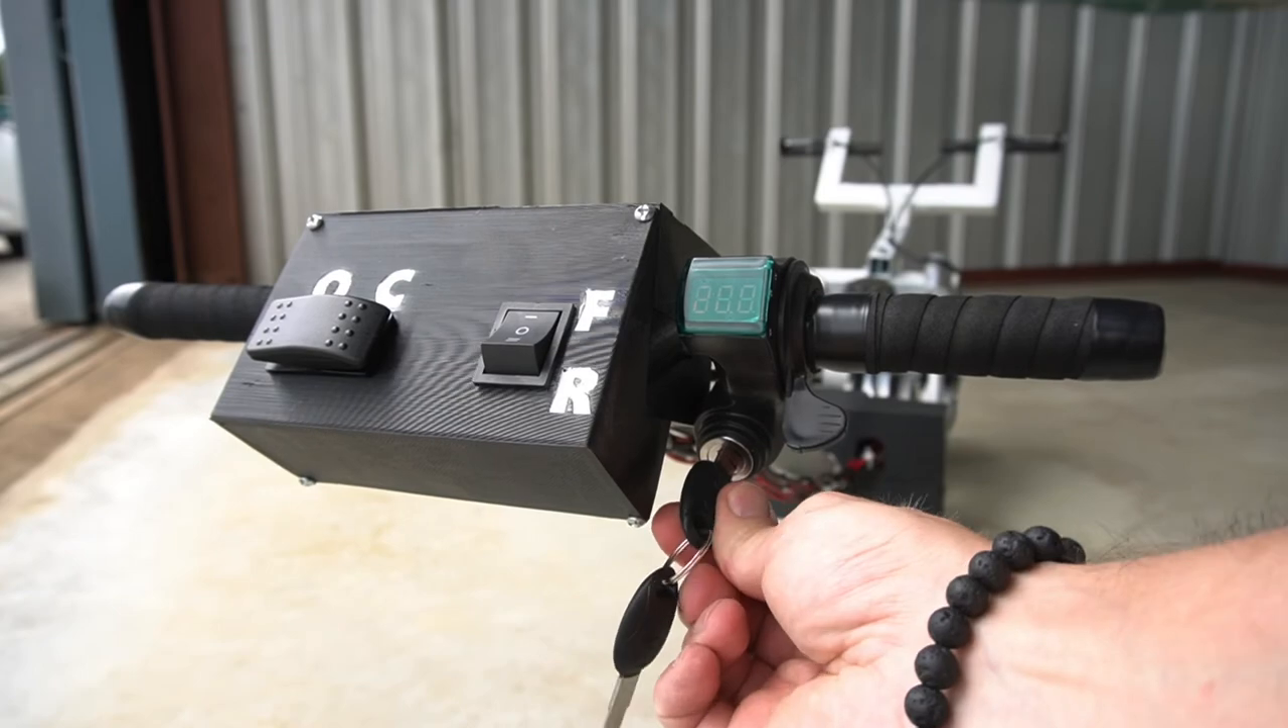Got the rest of the handle assembly on.